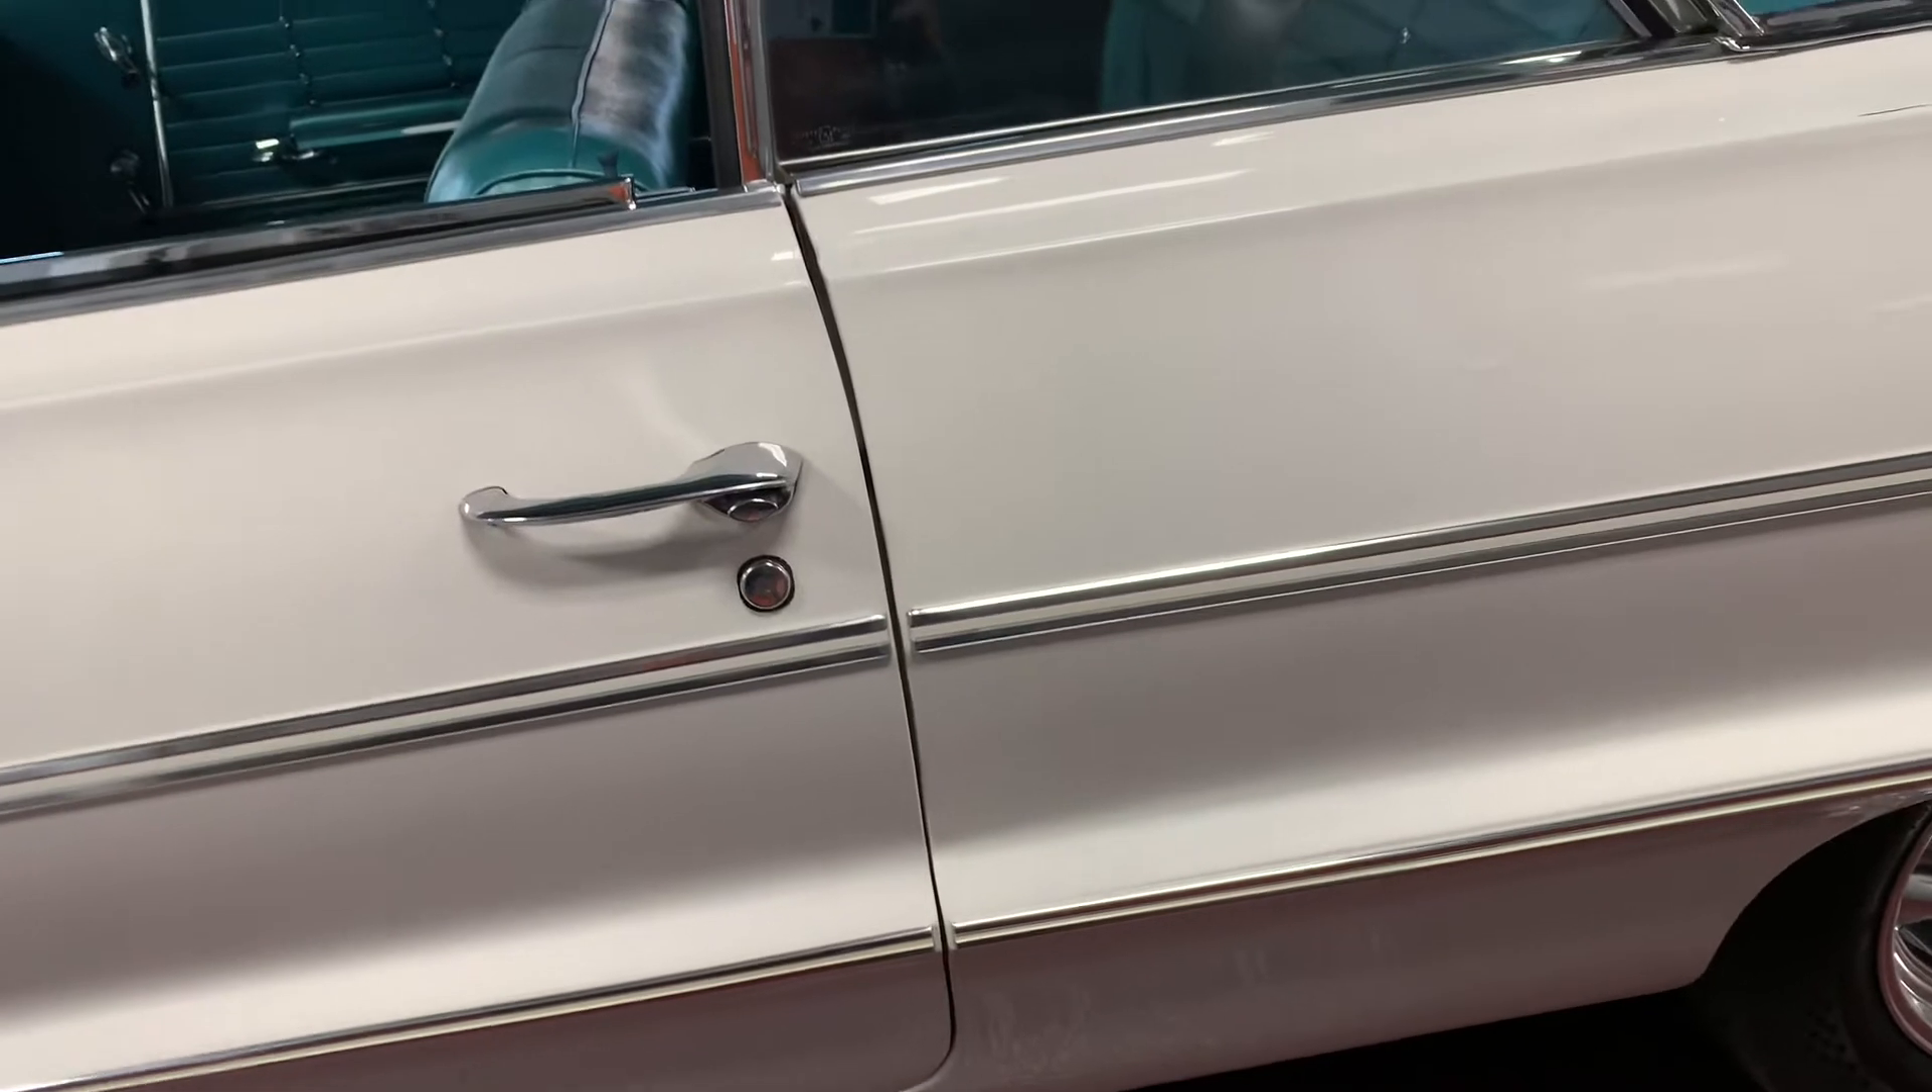Uh rear quarter to door lines up great.